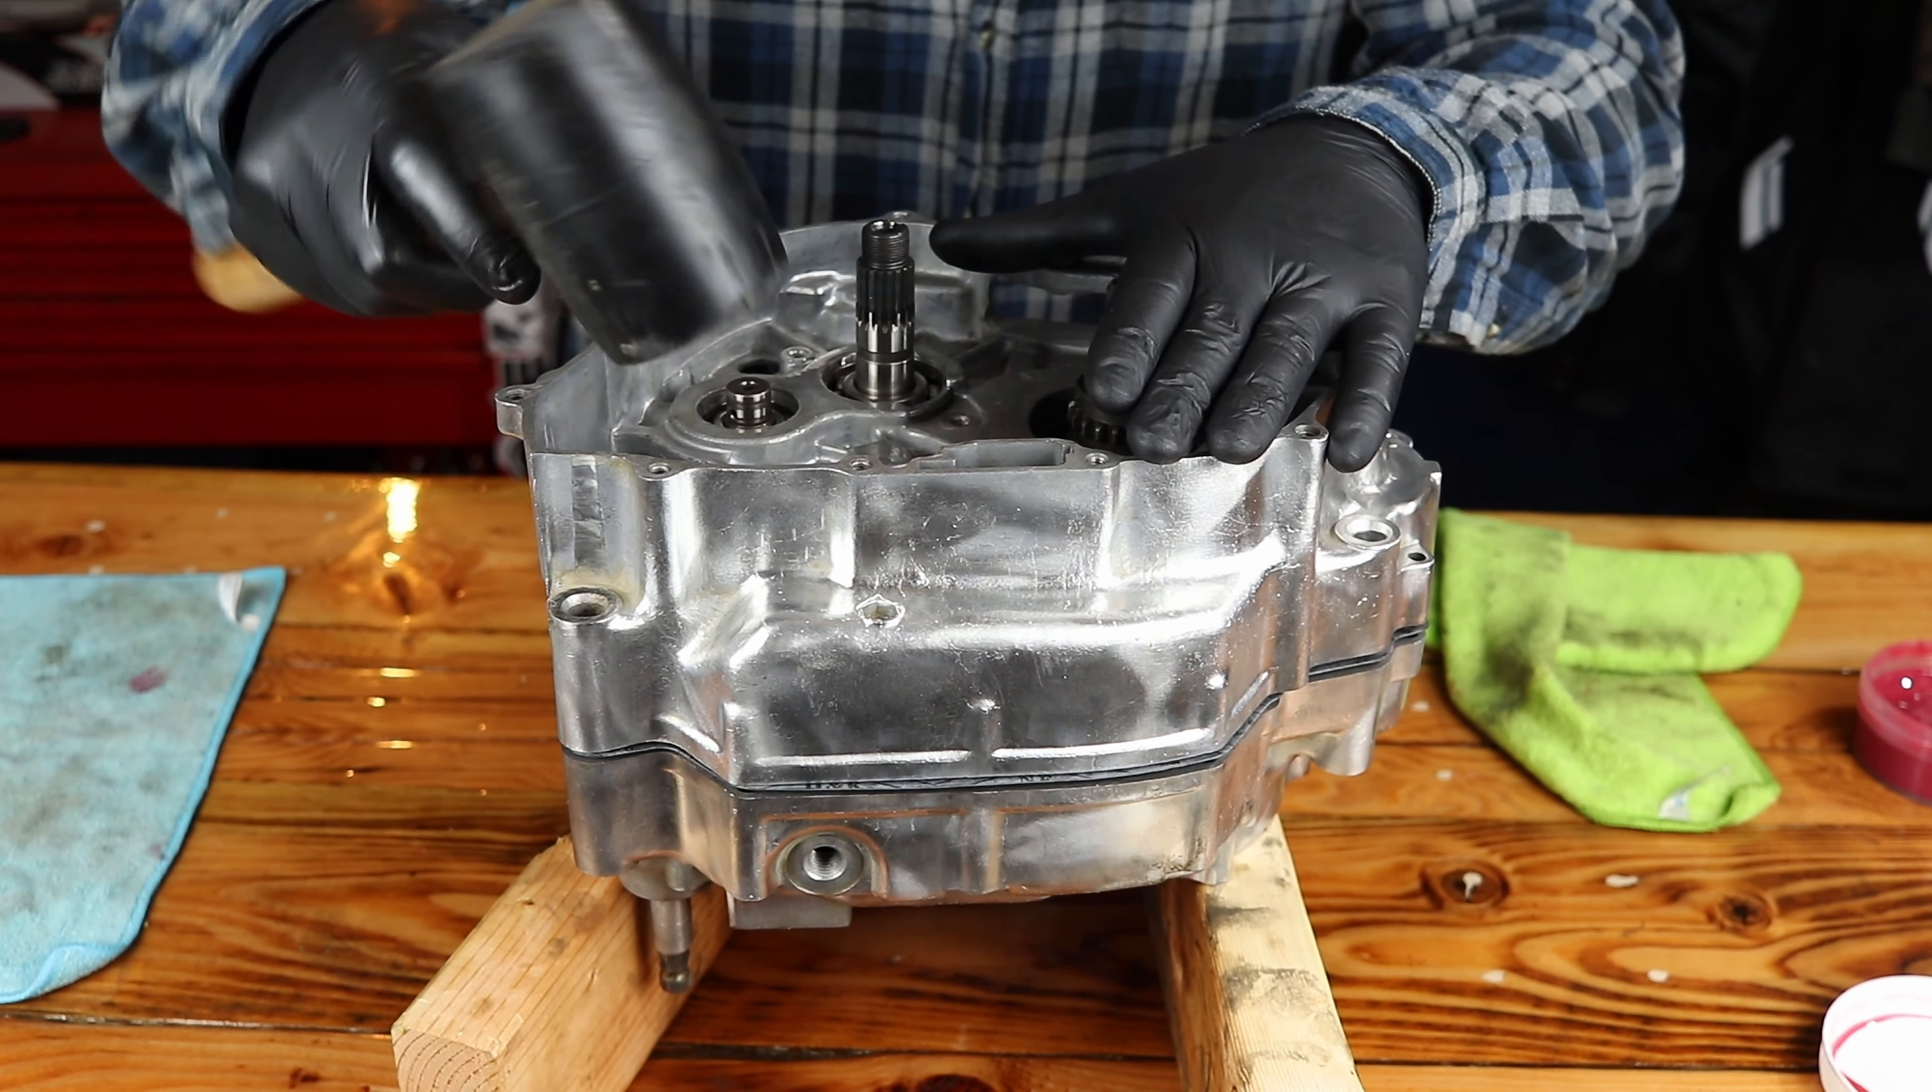The two case halves meshed up pretty well here.